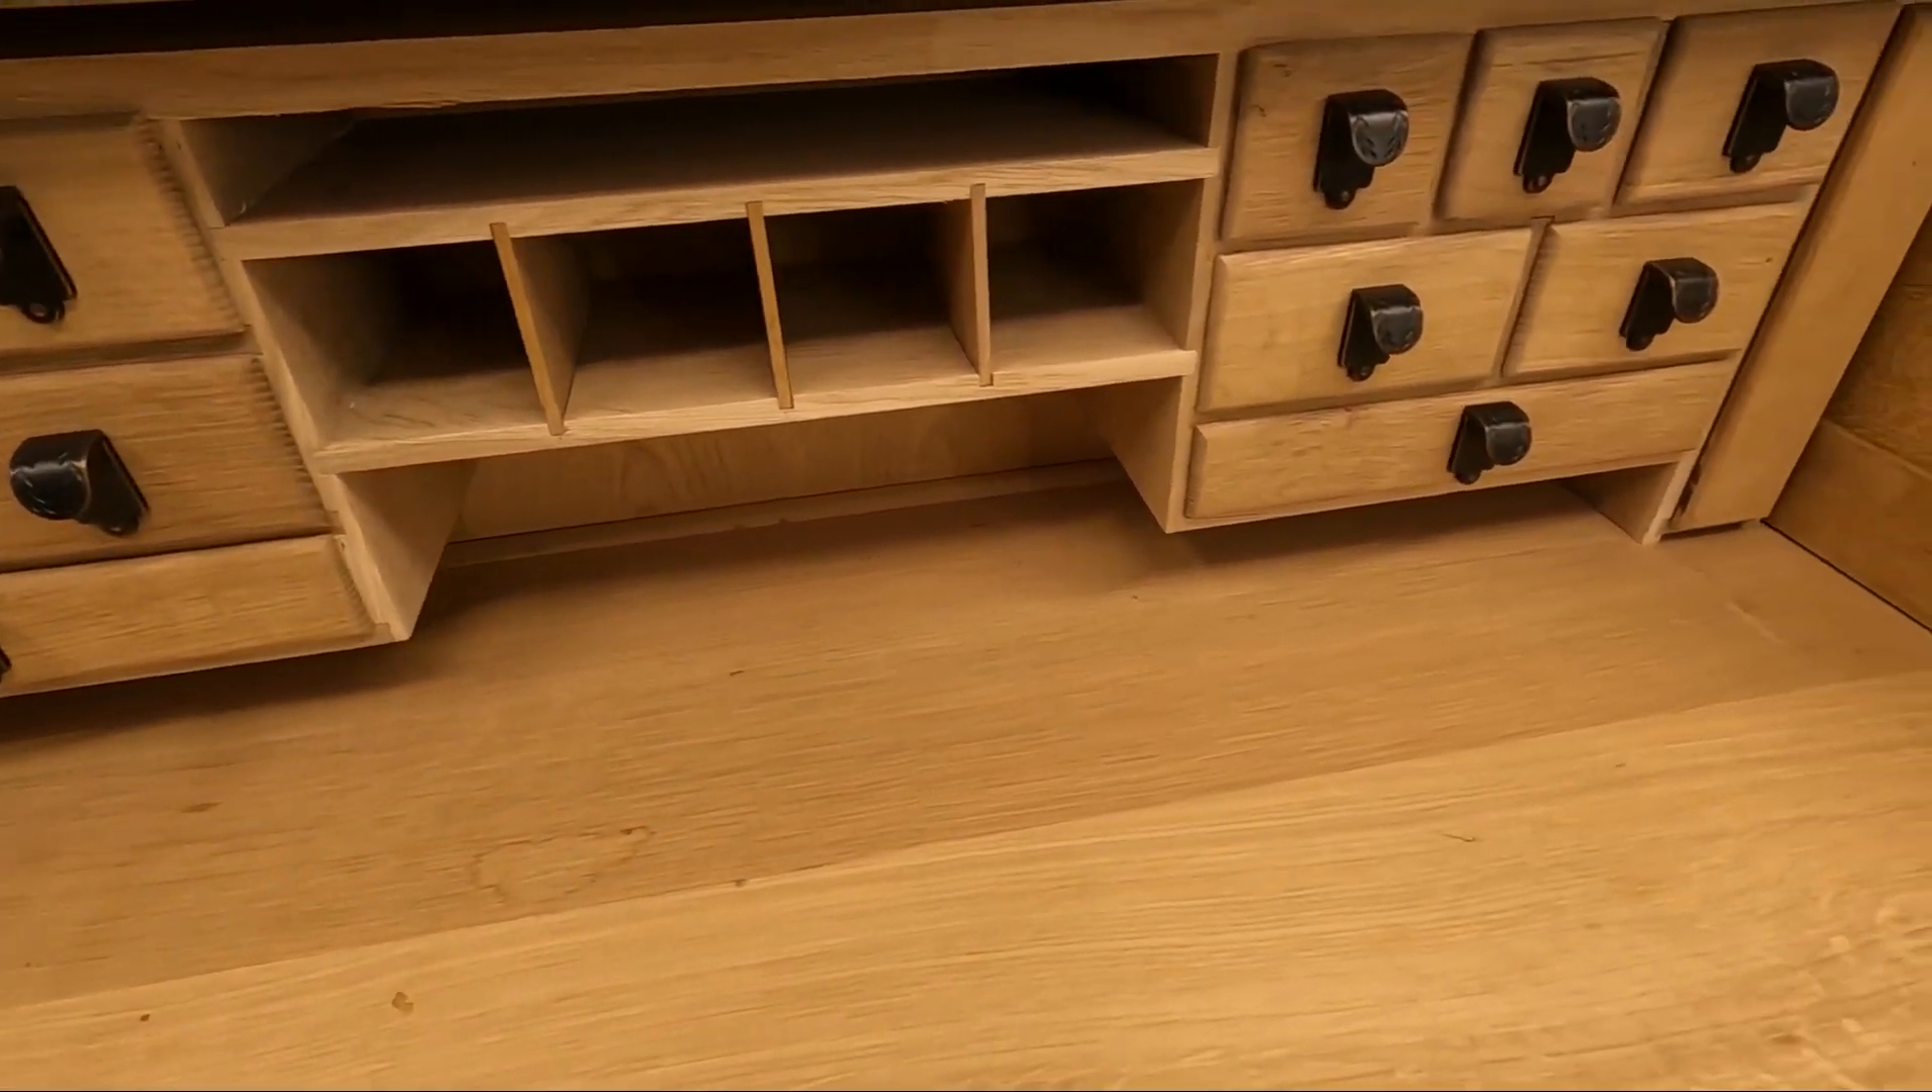Okay so here we are now after quite a few hours of work um and we've got these cubby drawers completed um and we've also got the handles in place.